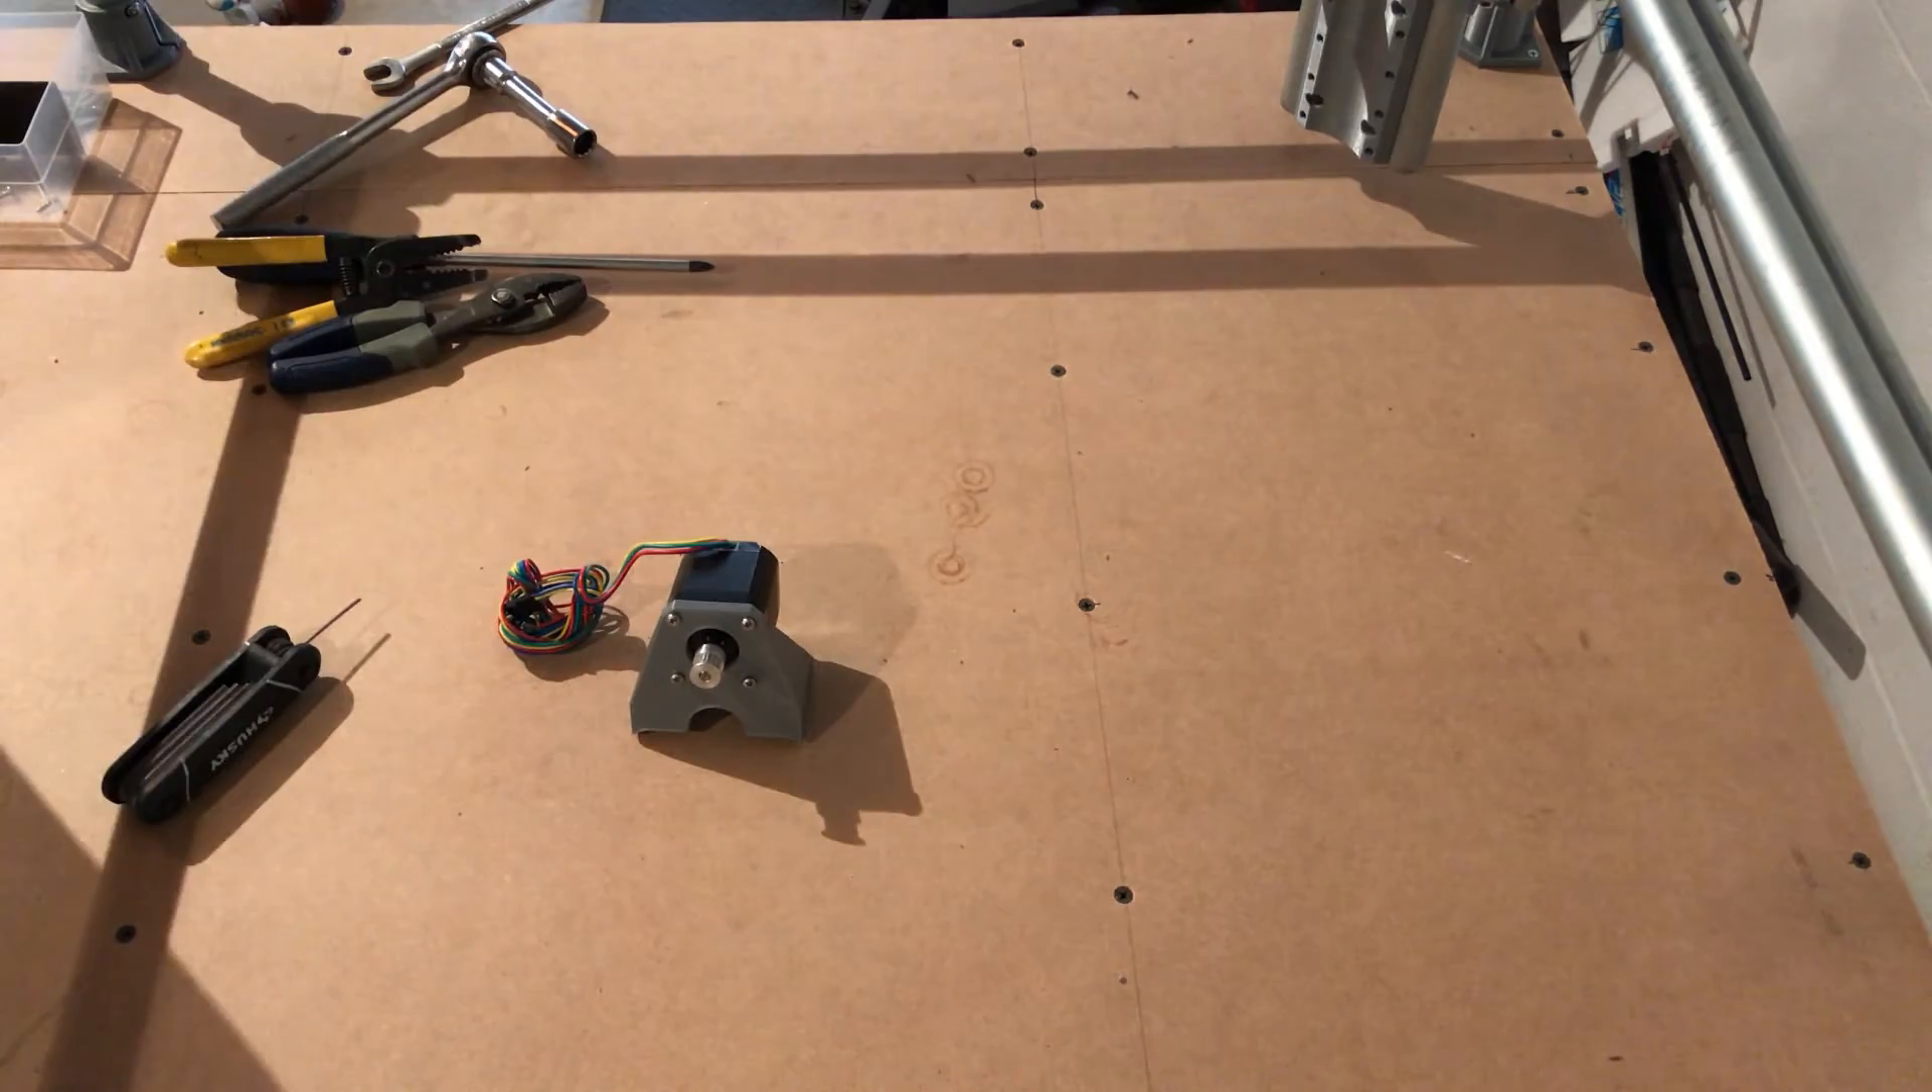And that is one of your Motor mounts done.